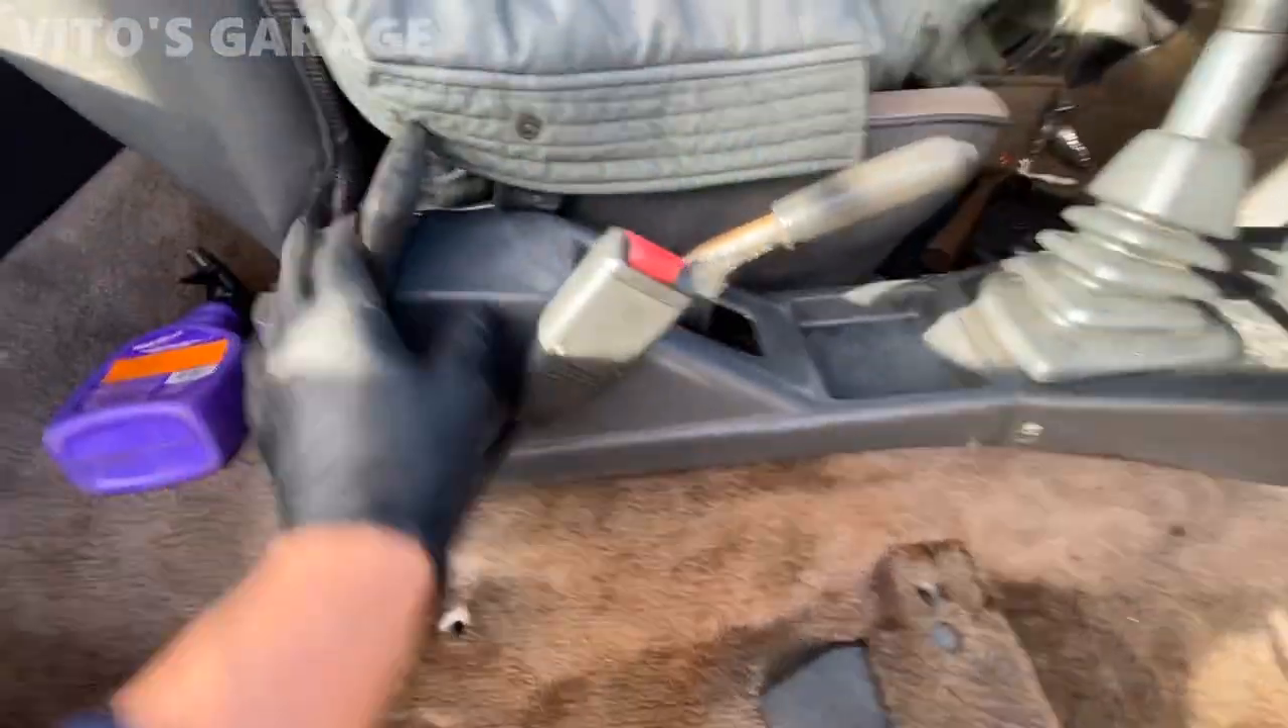All right the center console right here is reinstalled.